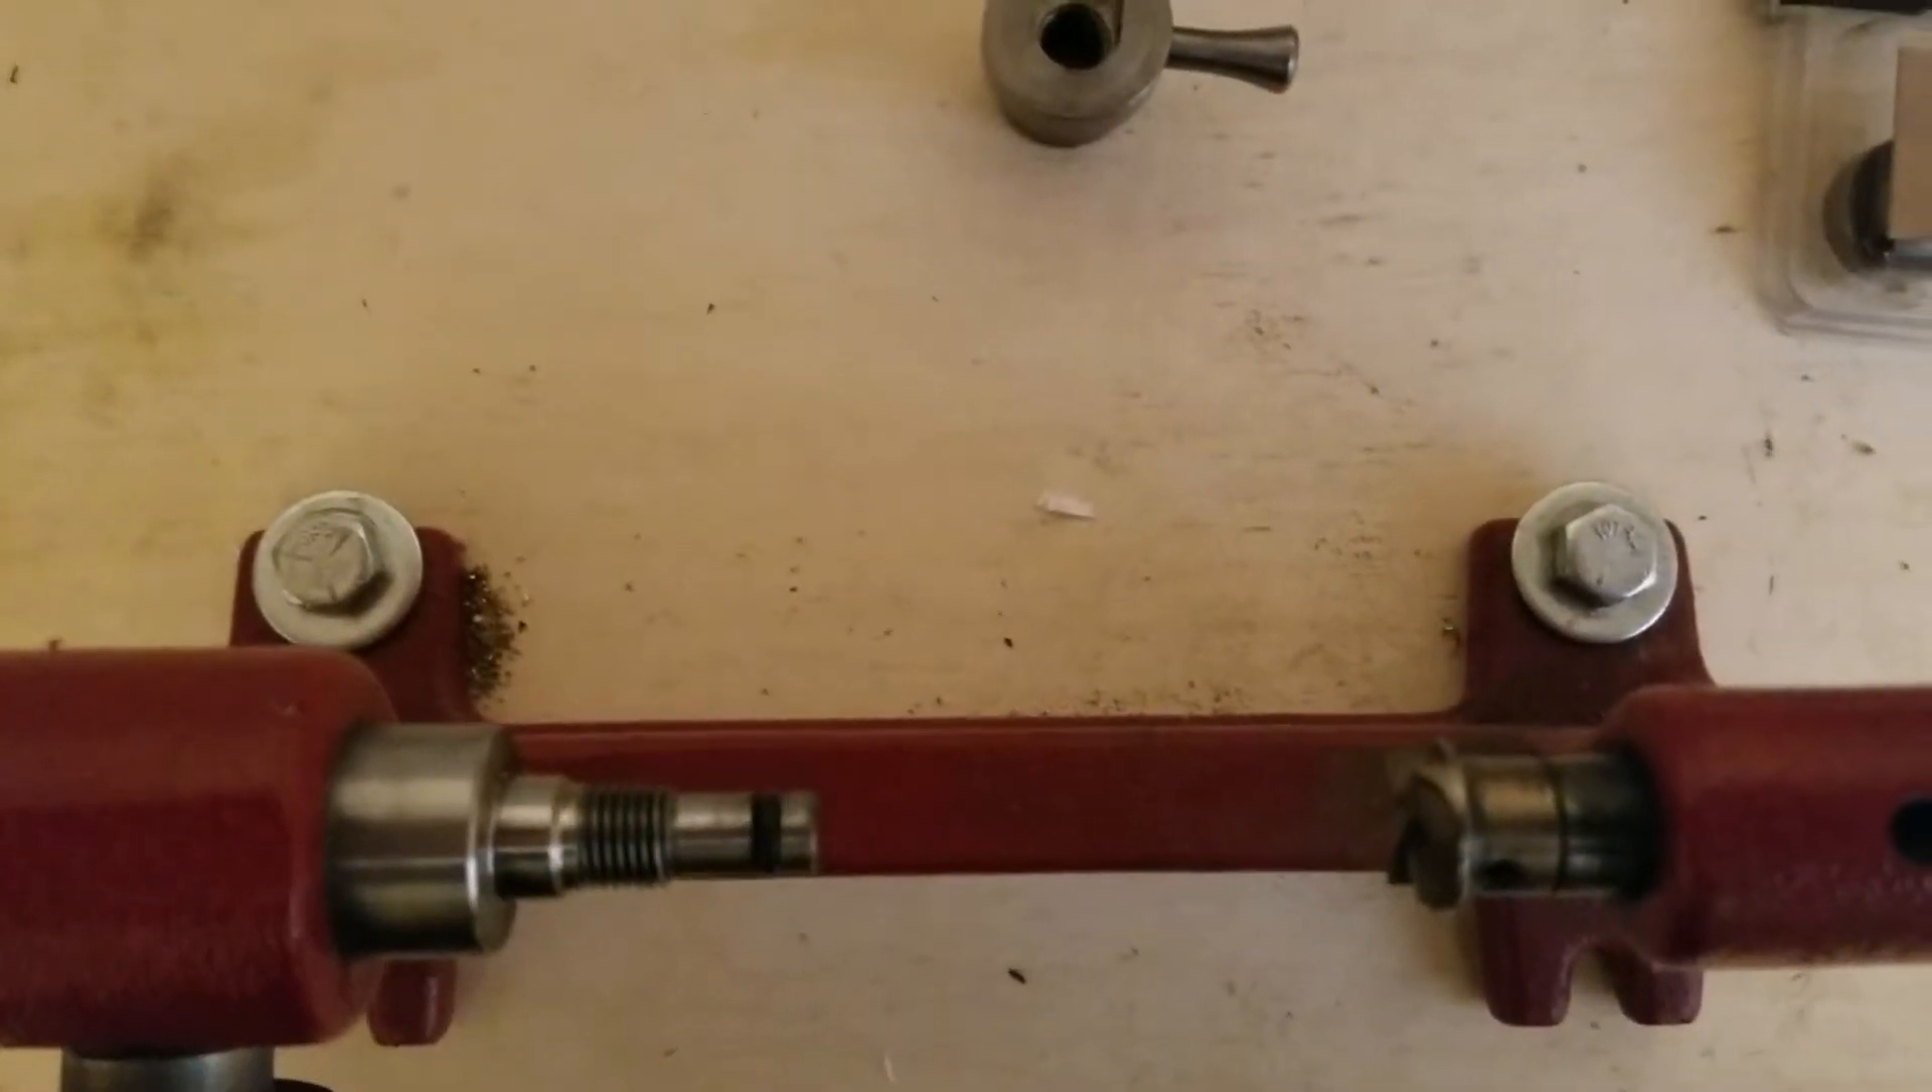But I've got mine bolted down to the bench using a couple of bolts and washers in the back and all that.